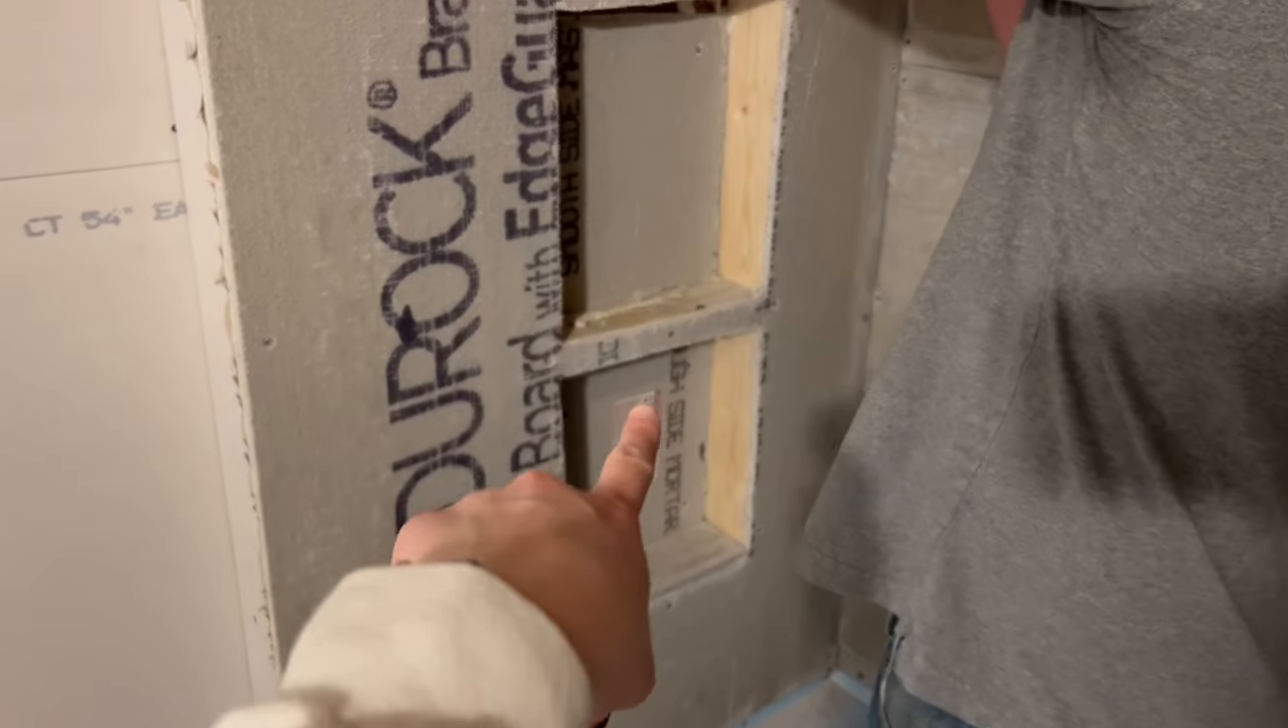James put these two shelves in and now he's just lining them with the concrete board to finish it.